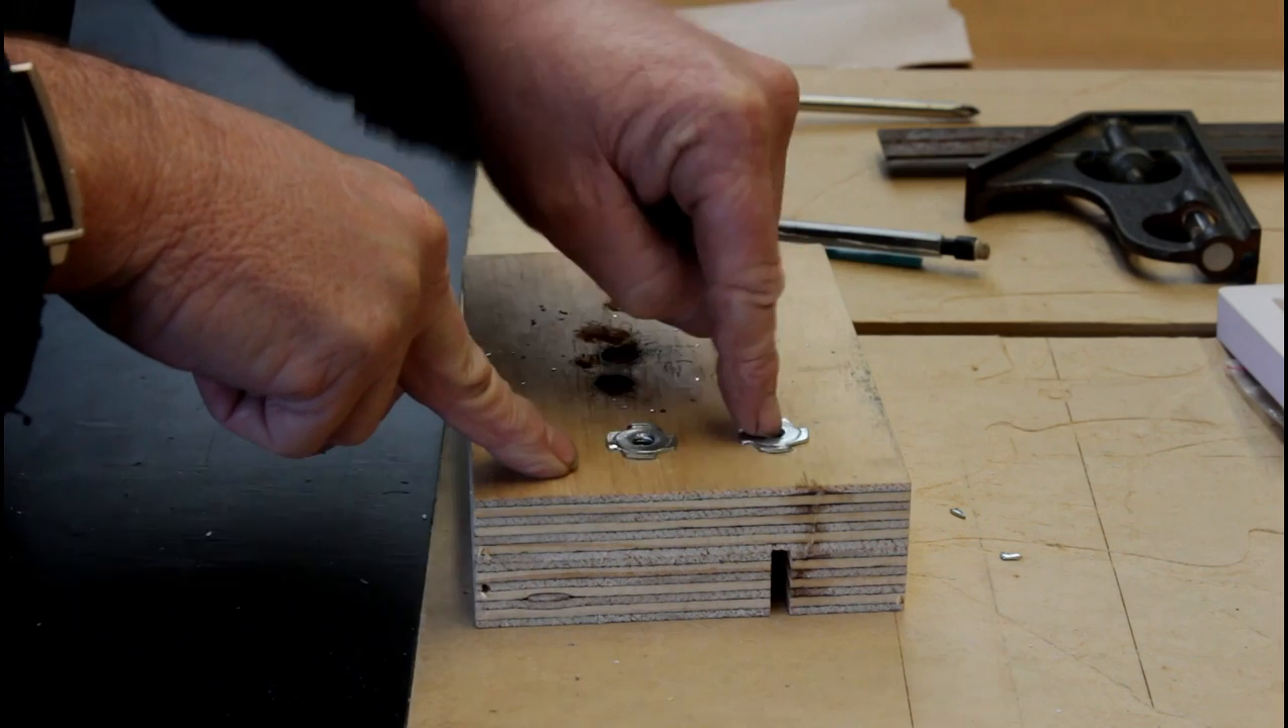So what I've done is I've drilled a seven and a half millimeter hole into this piece of plywood and I've just knocked two t-nuts into here.